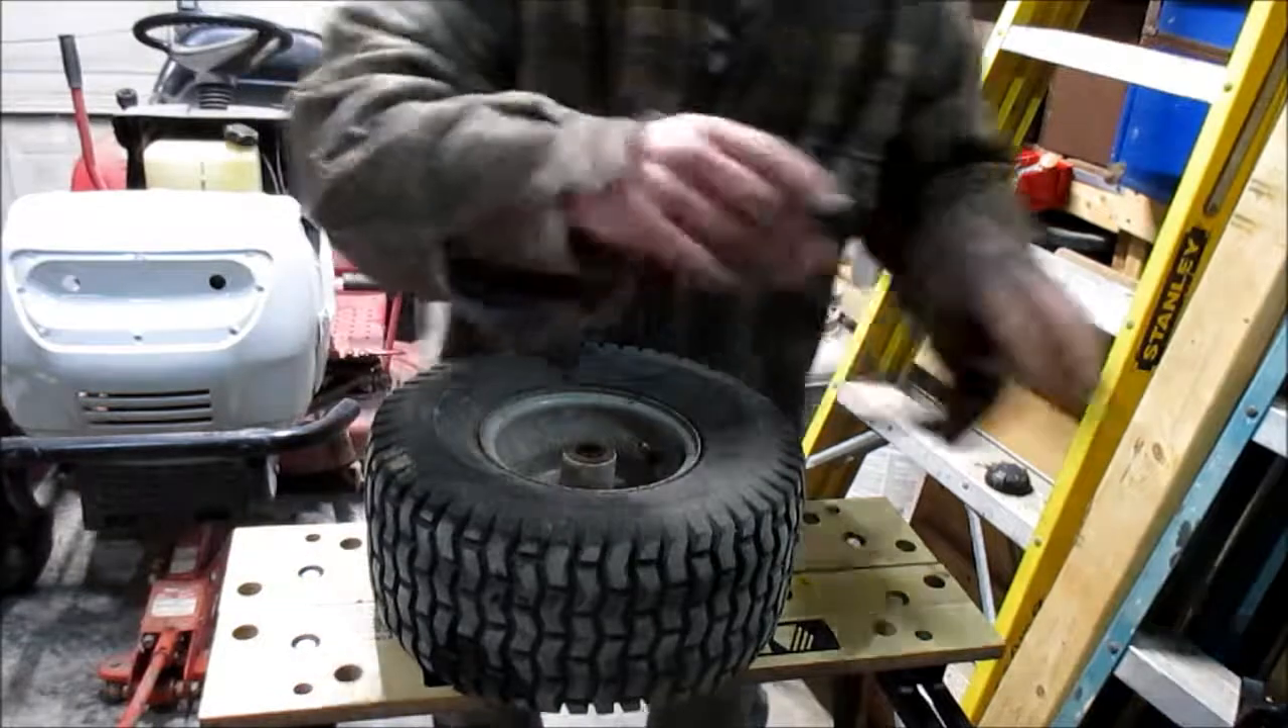Okay, once again, here's the wheel removed off of the riding lawnmower.